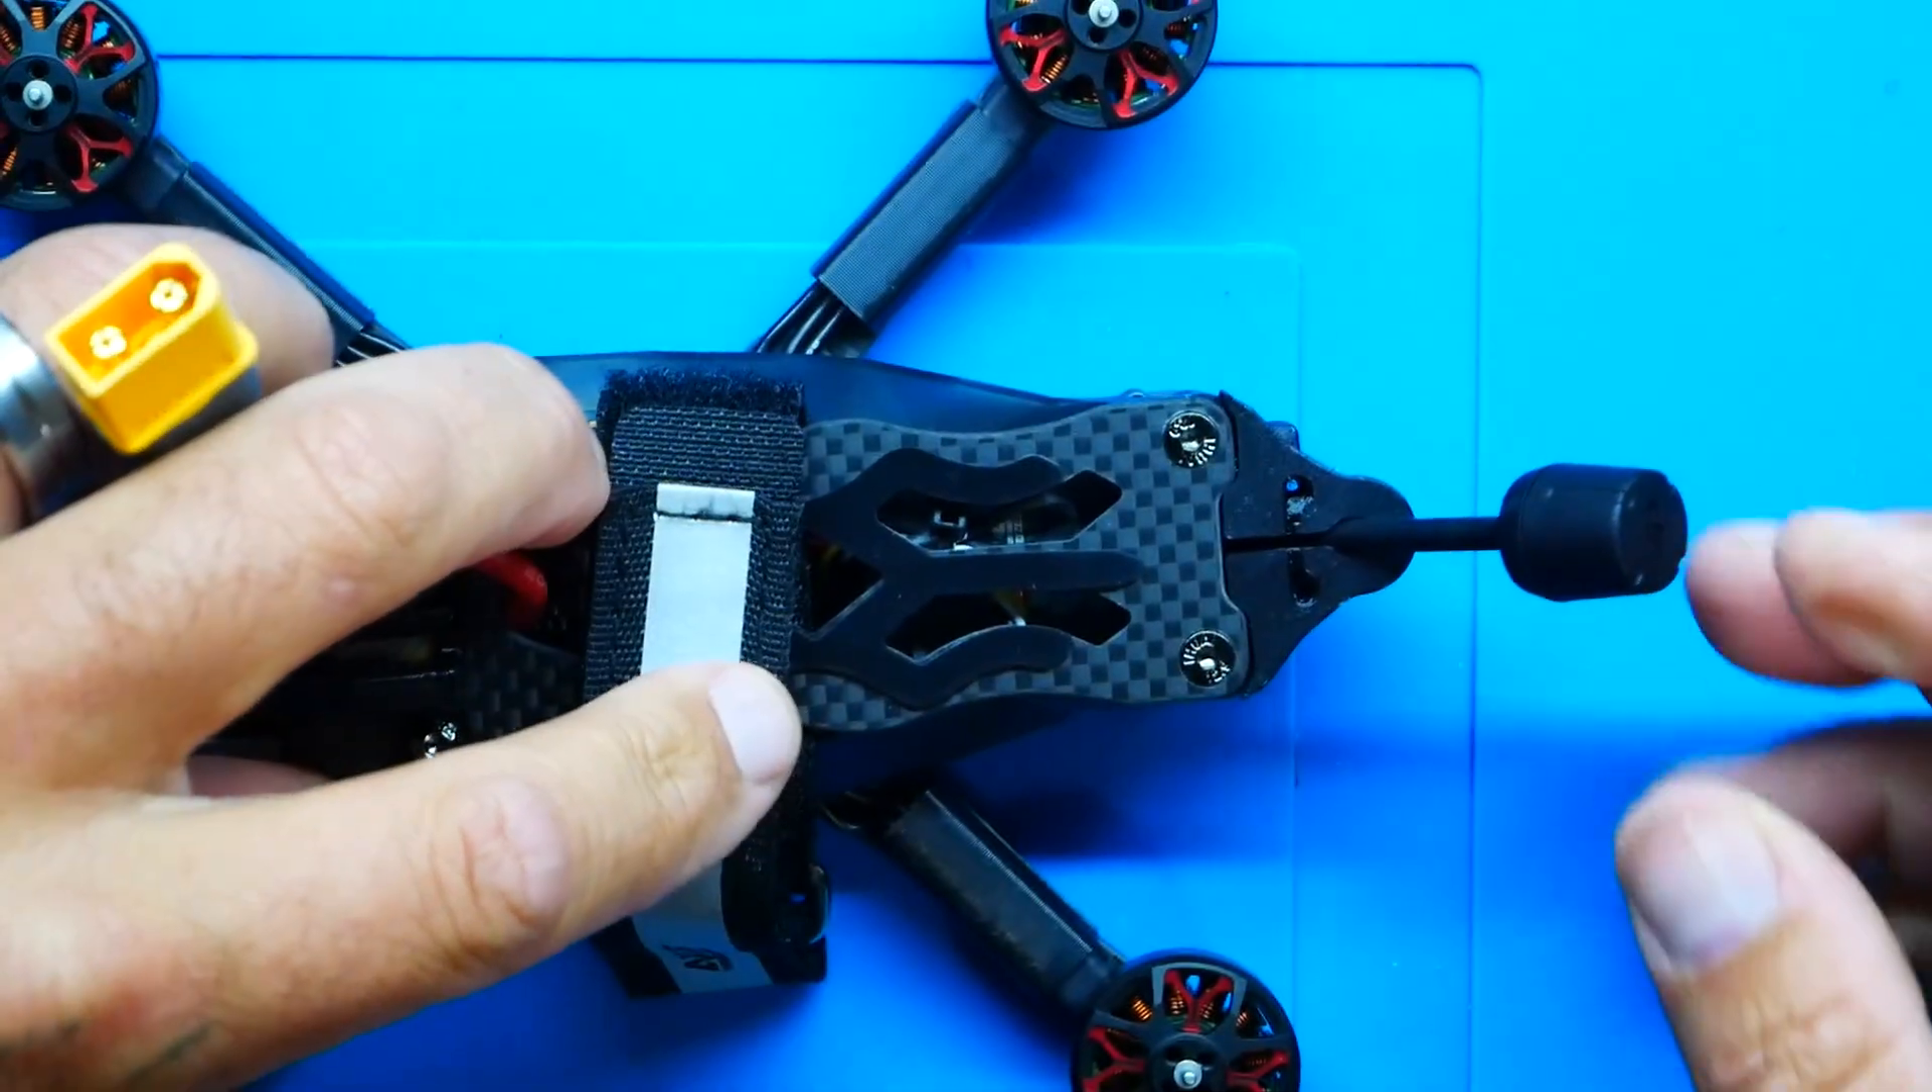Yep look at that and now my my antenna is done mounted ready to go.